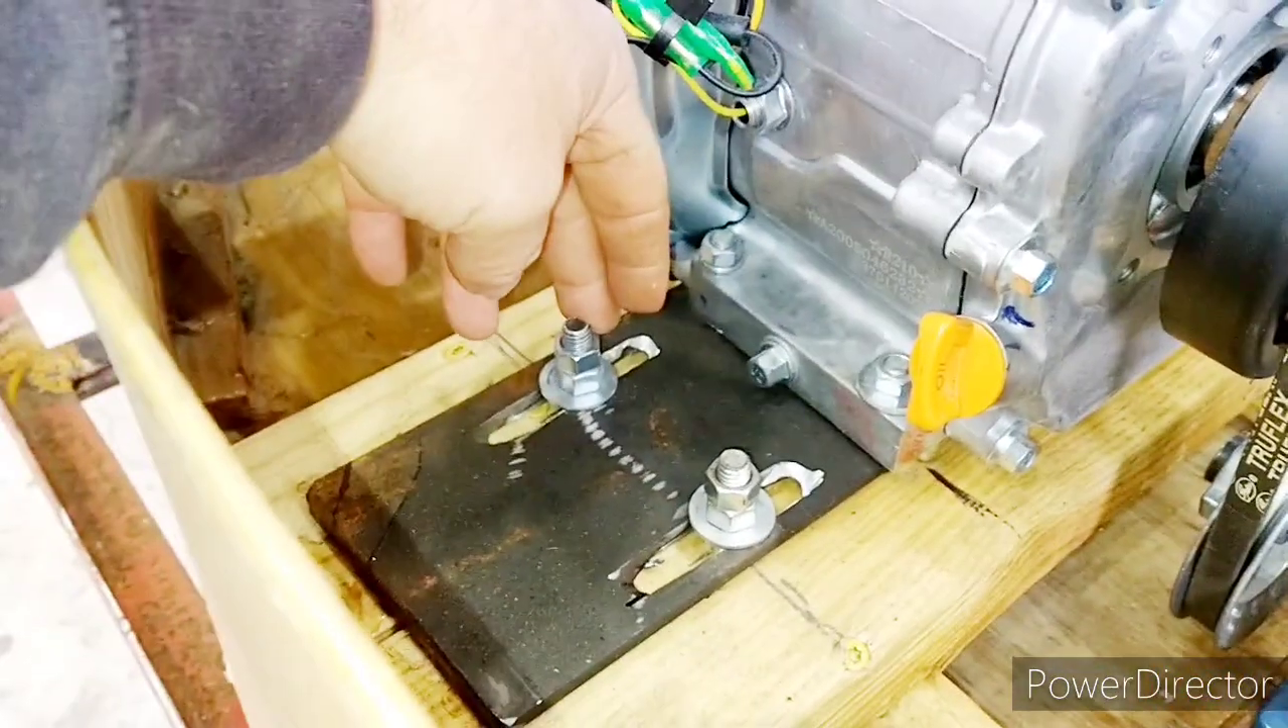So the motor is on studs. The motor and the plate are one piece now.